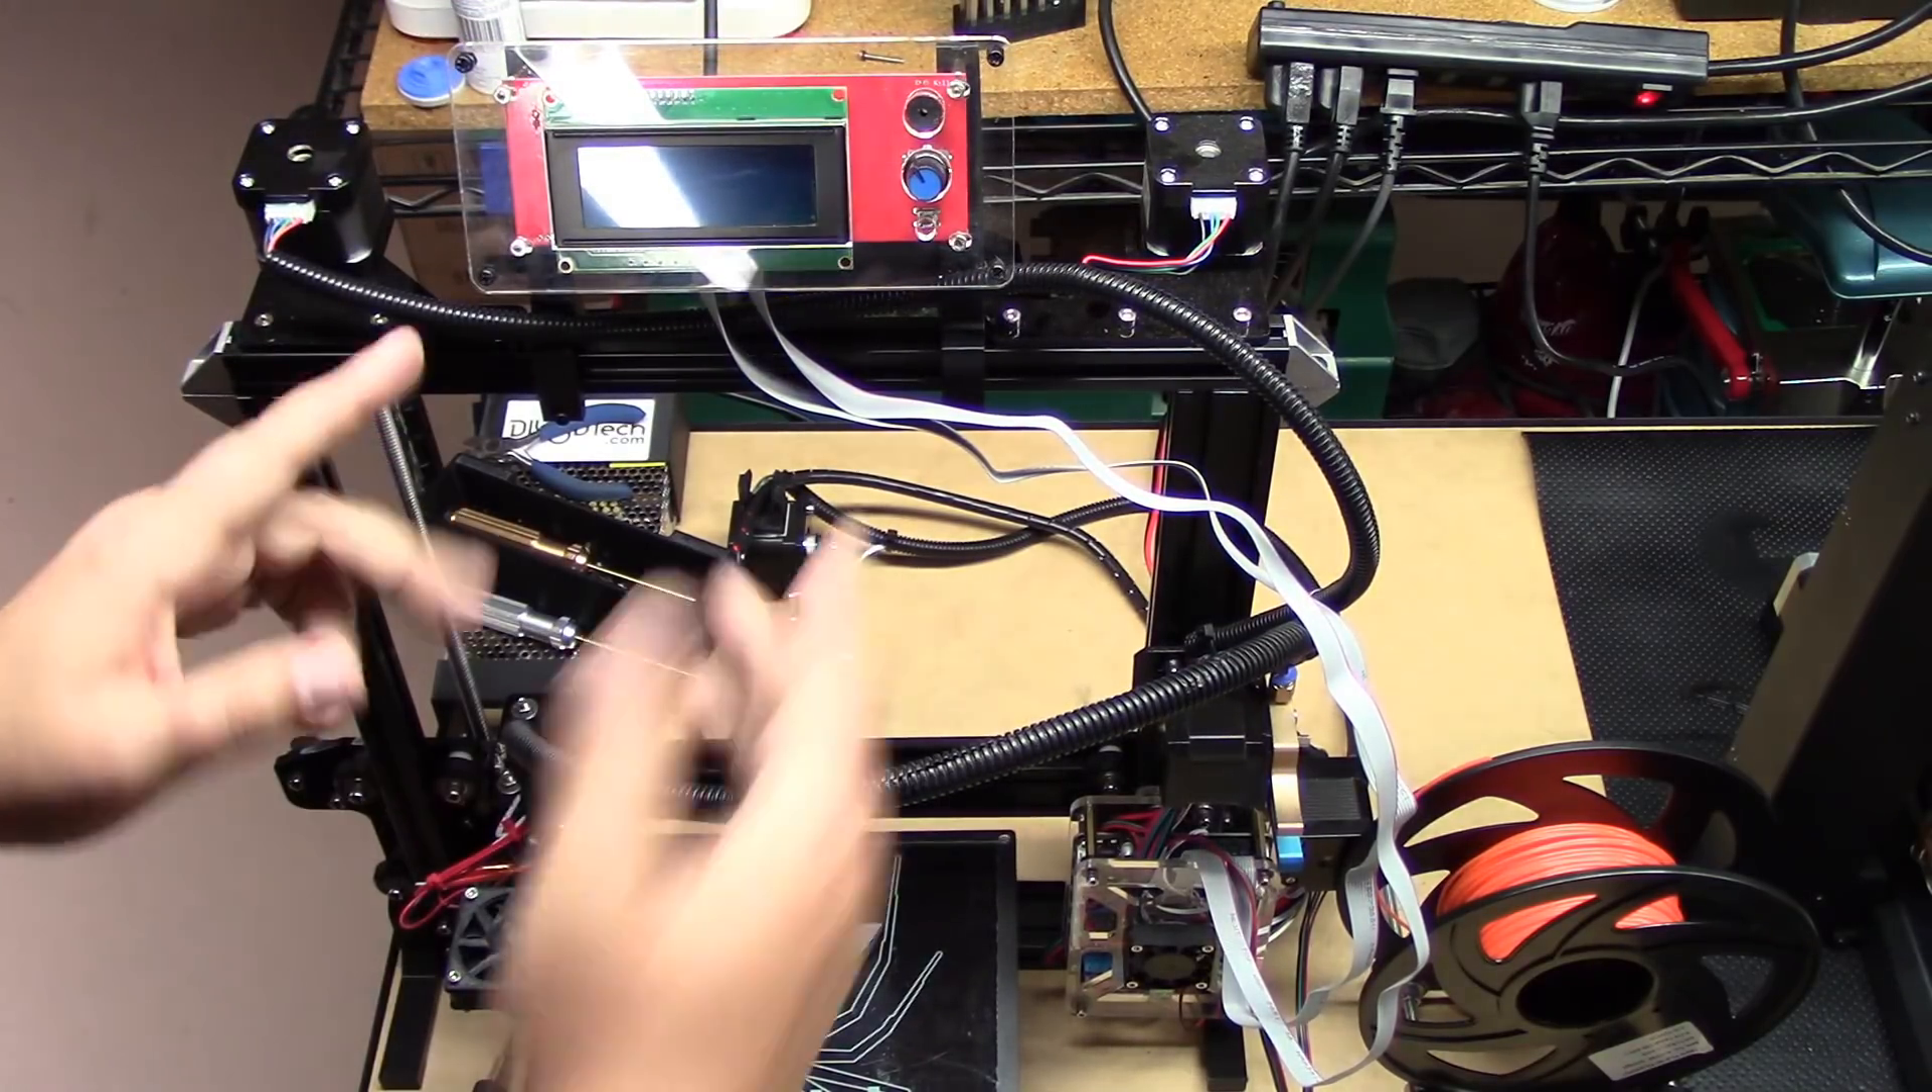Okay, so we've installed the control module up here at the top.